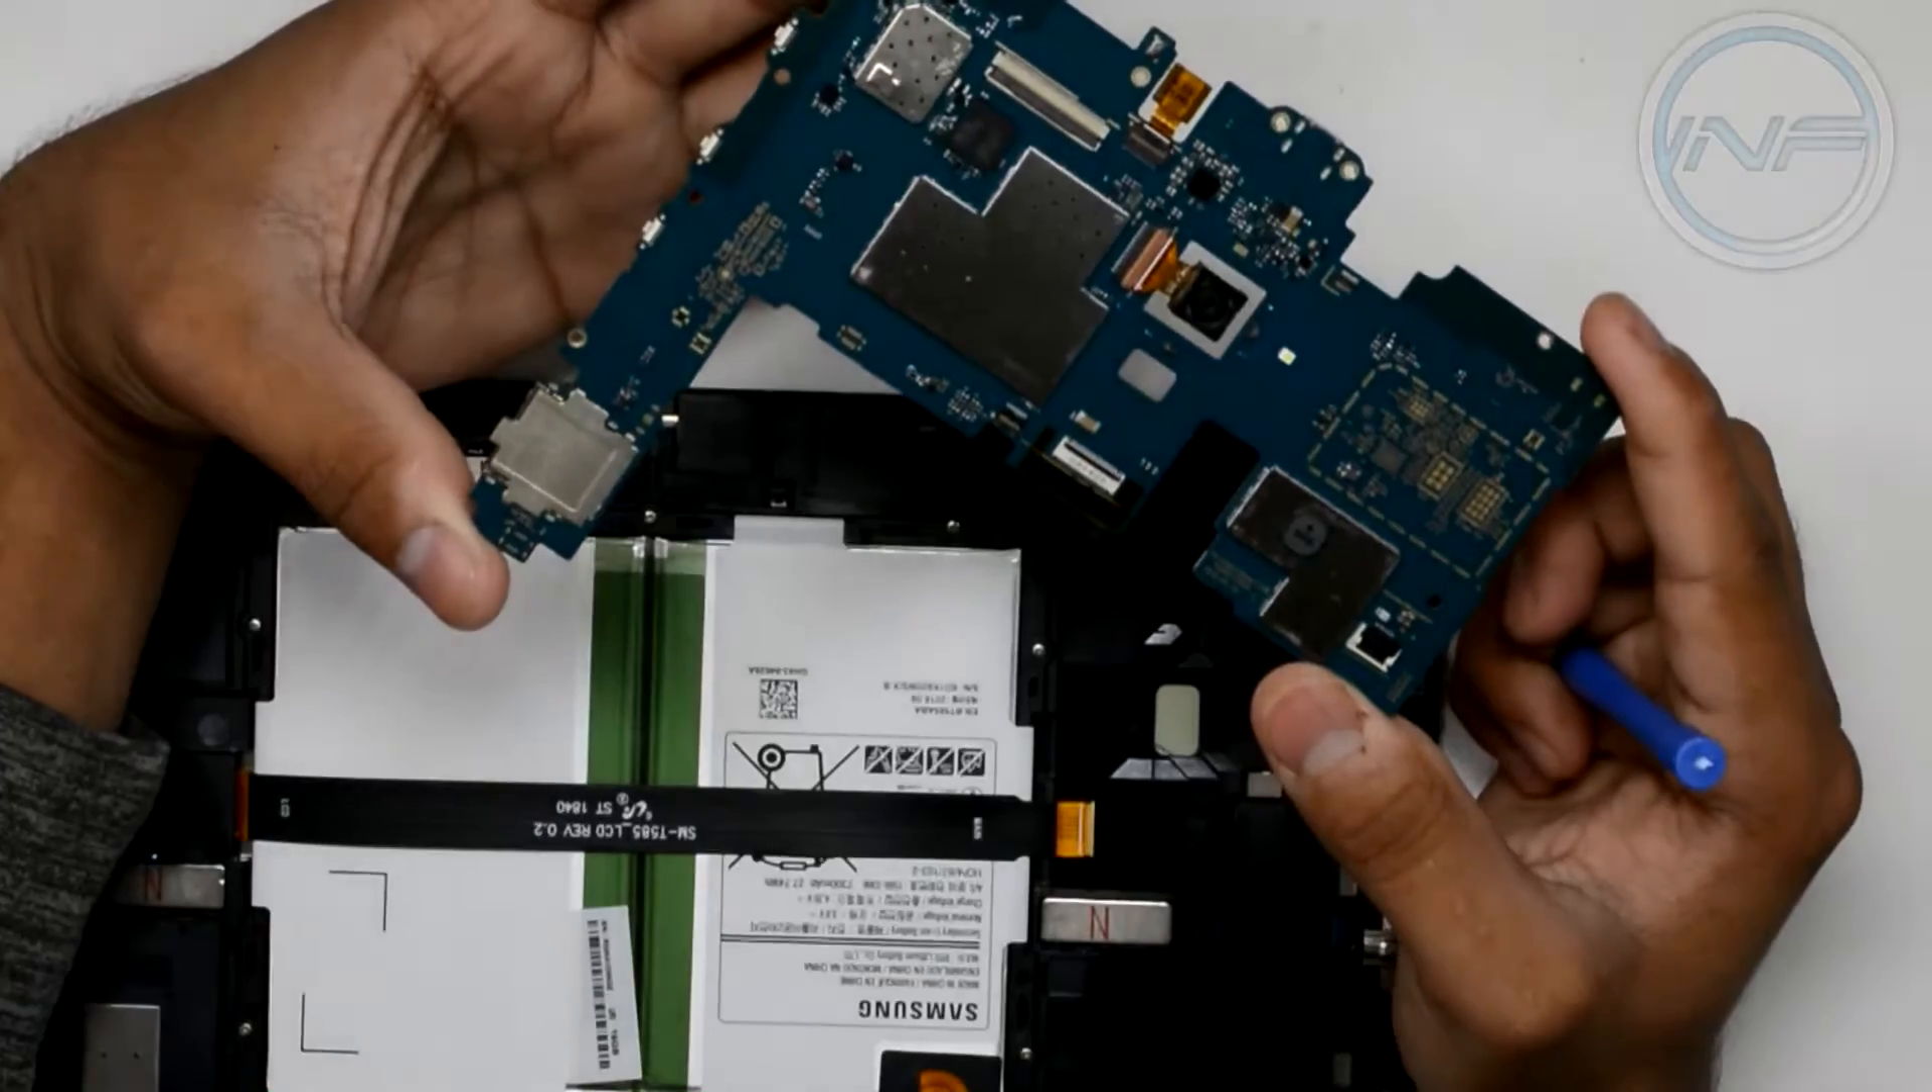All right, and just like that, we've got the whole motherboard piece removed.